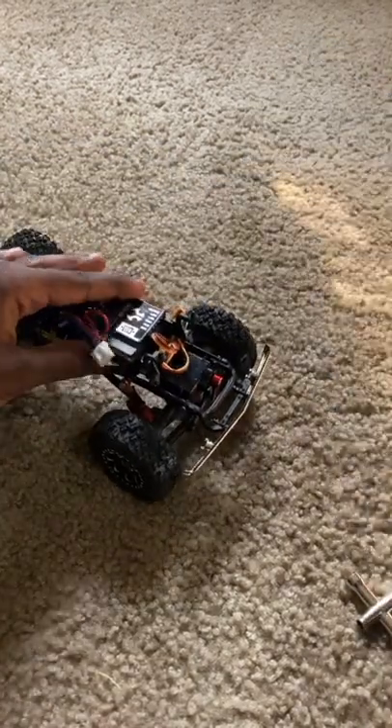So, I don't have the body on right now because I just want to test and make sure everything's right.